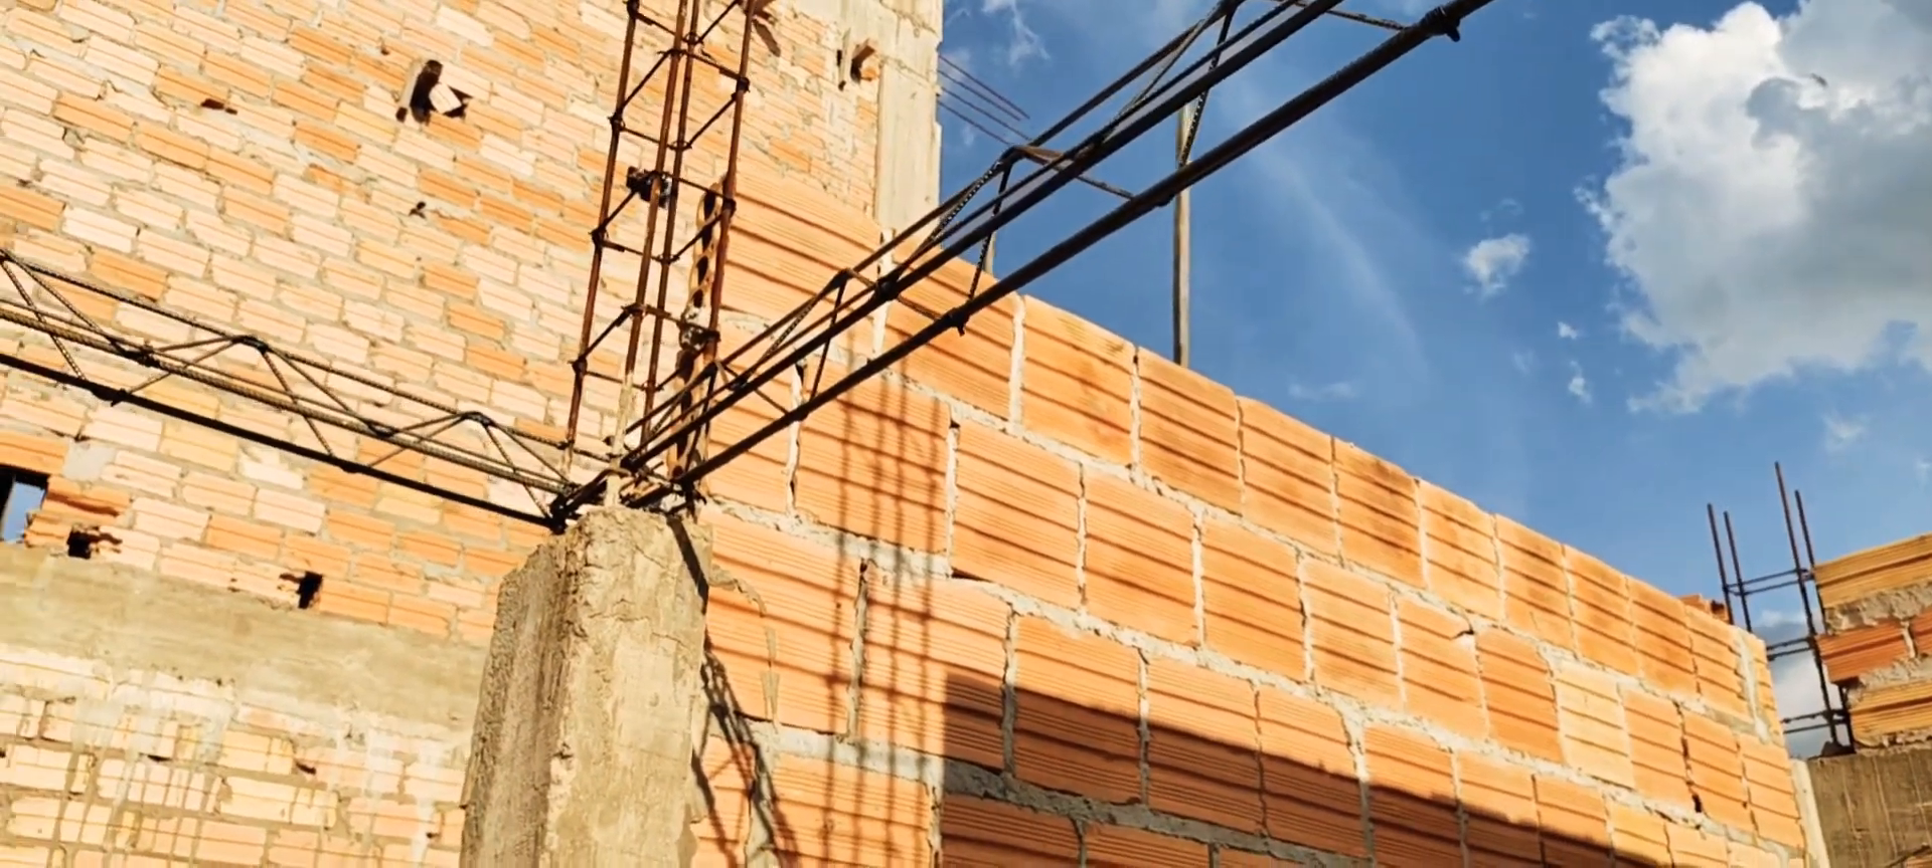Então, eu já estou com as ferragens, né? Colocada.